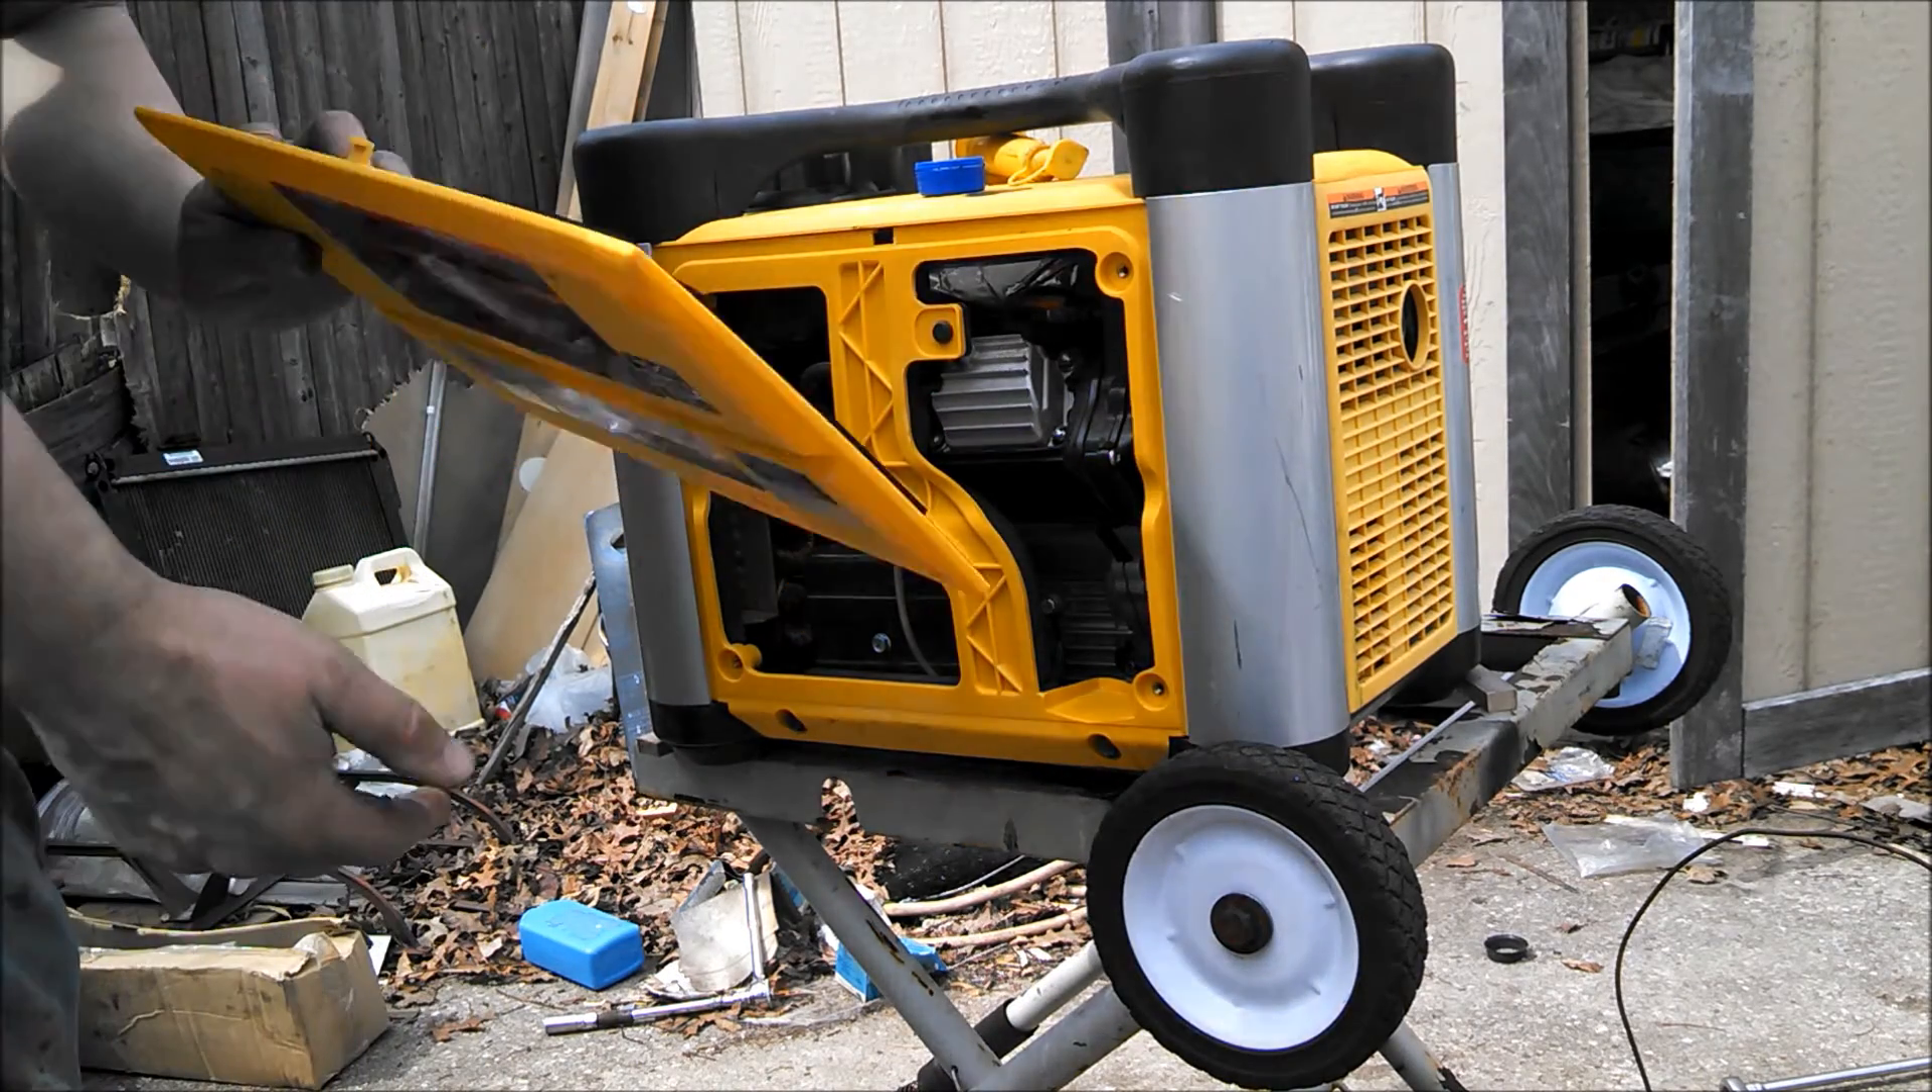All we got left is to put the cover on, and start it on up.